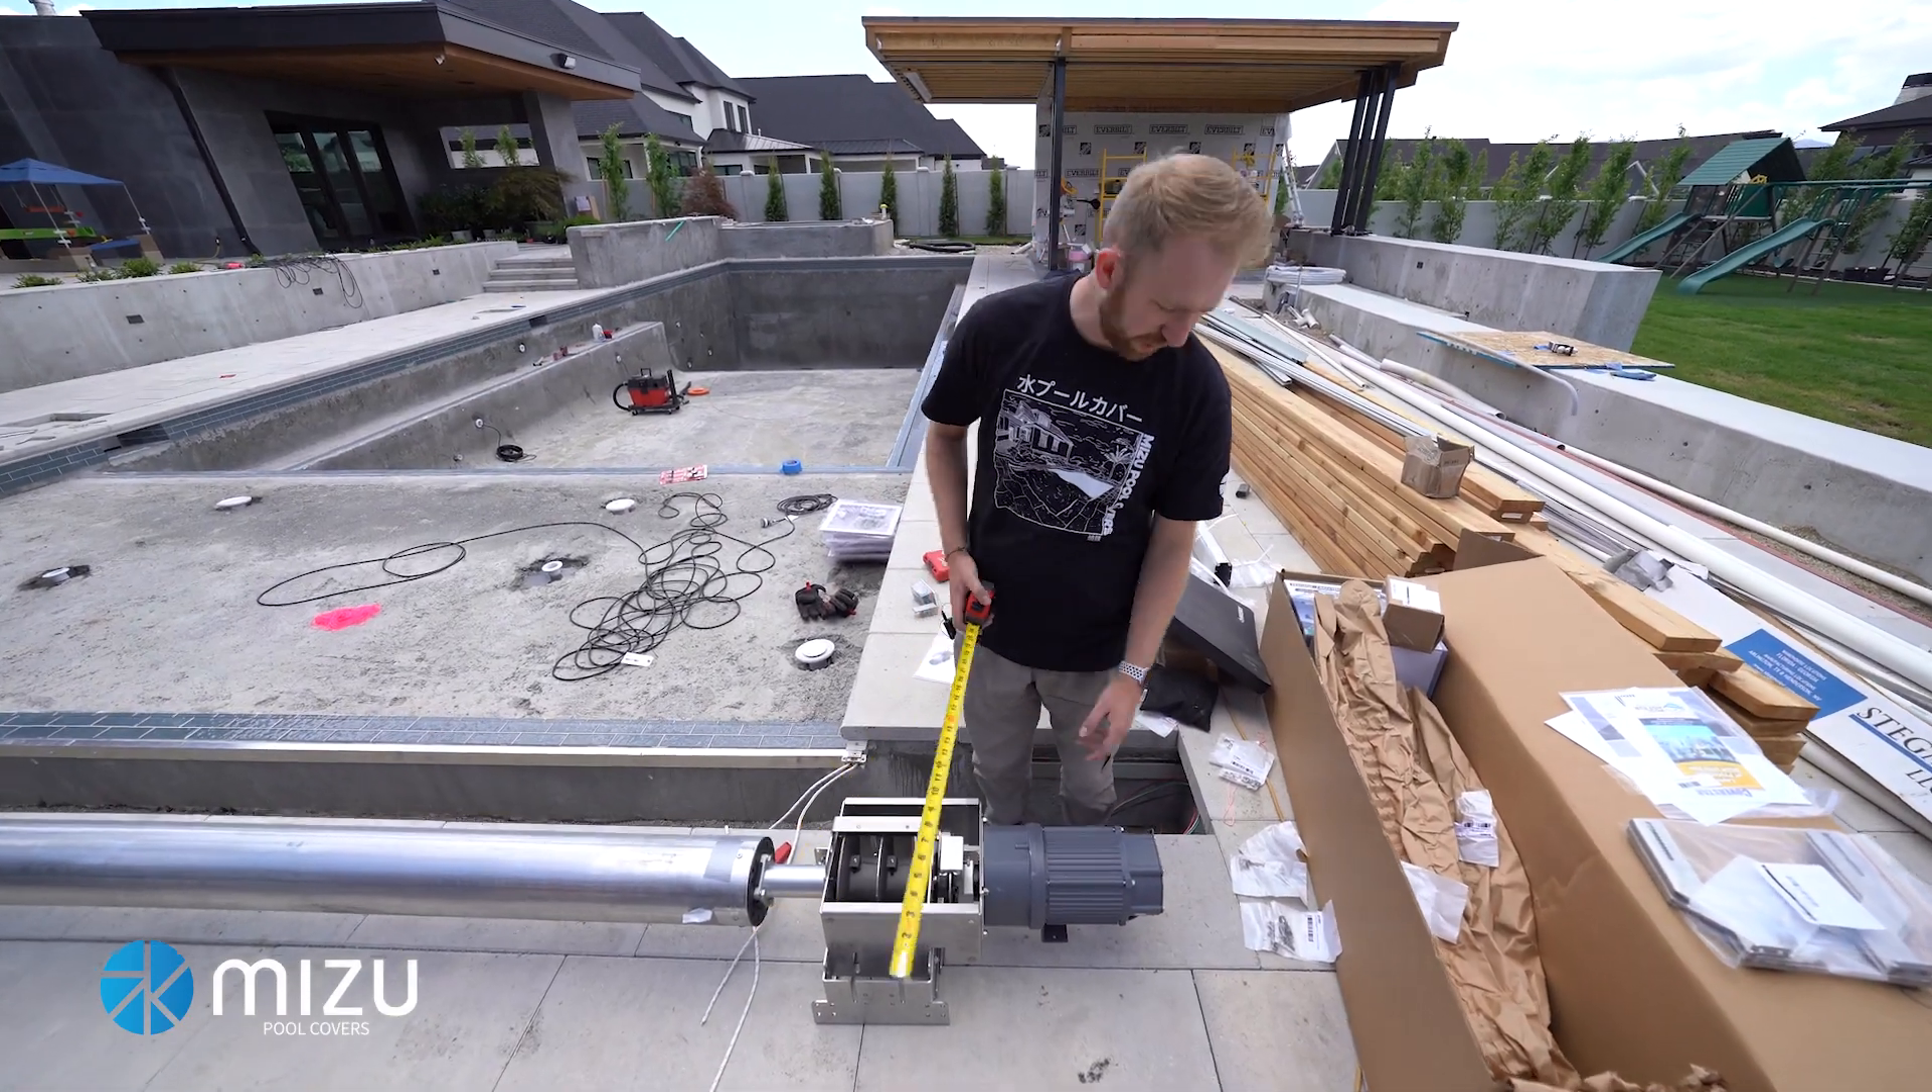We've attached the tube.